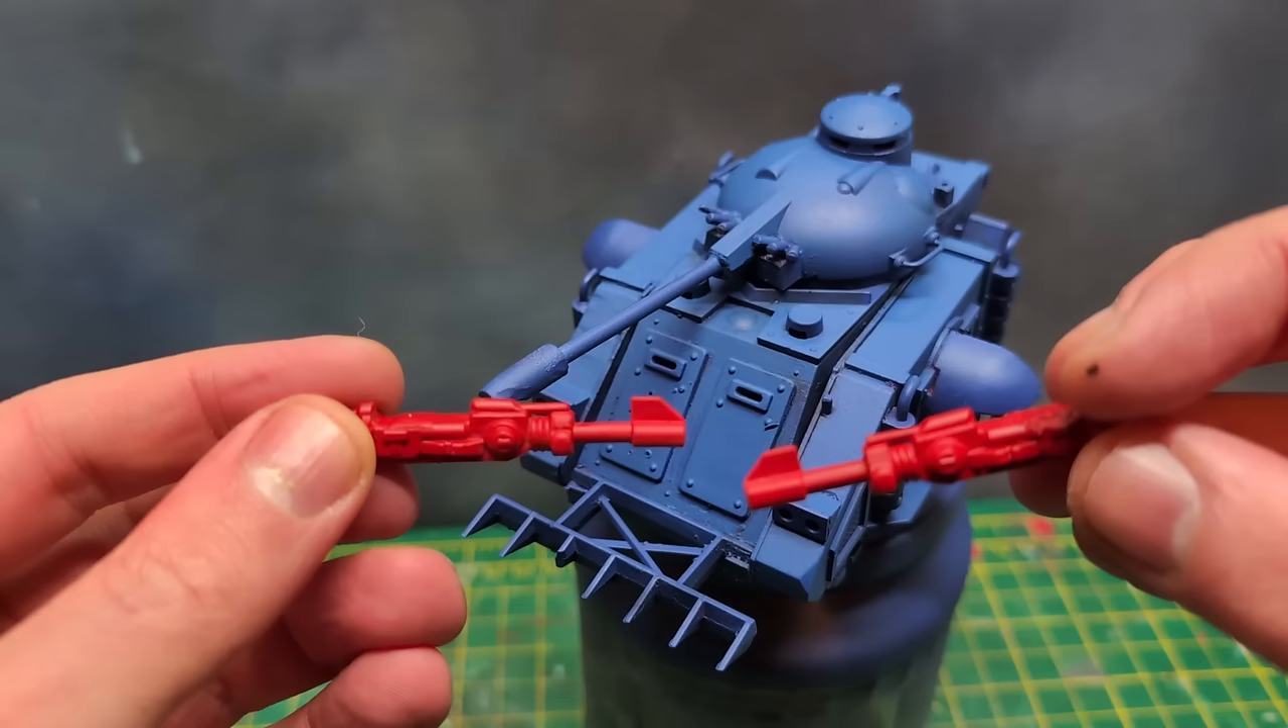Now you may have noticed the lascannons are missing.